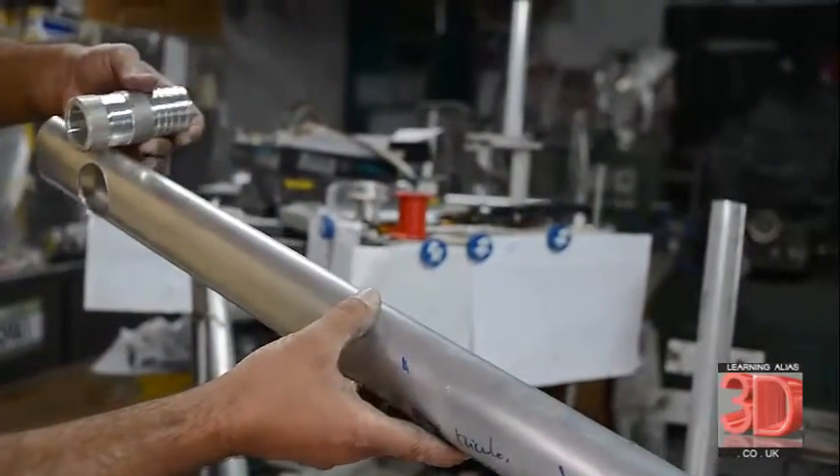Here's the rear axle bearing hub waiting to be welded in.